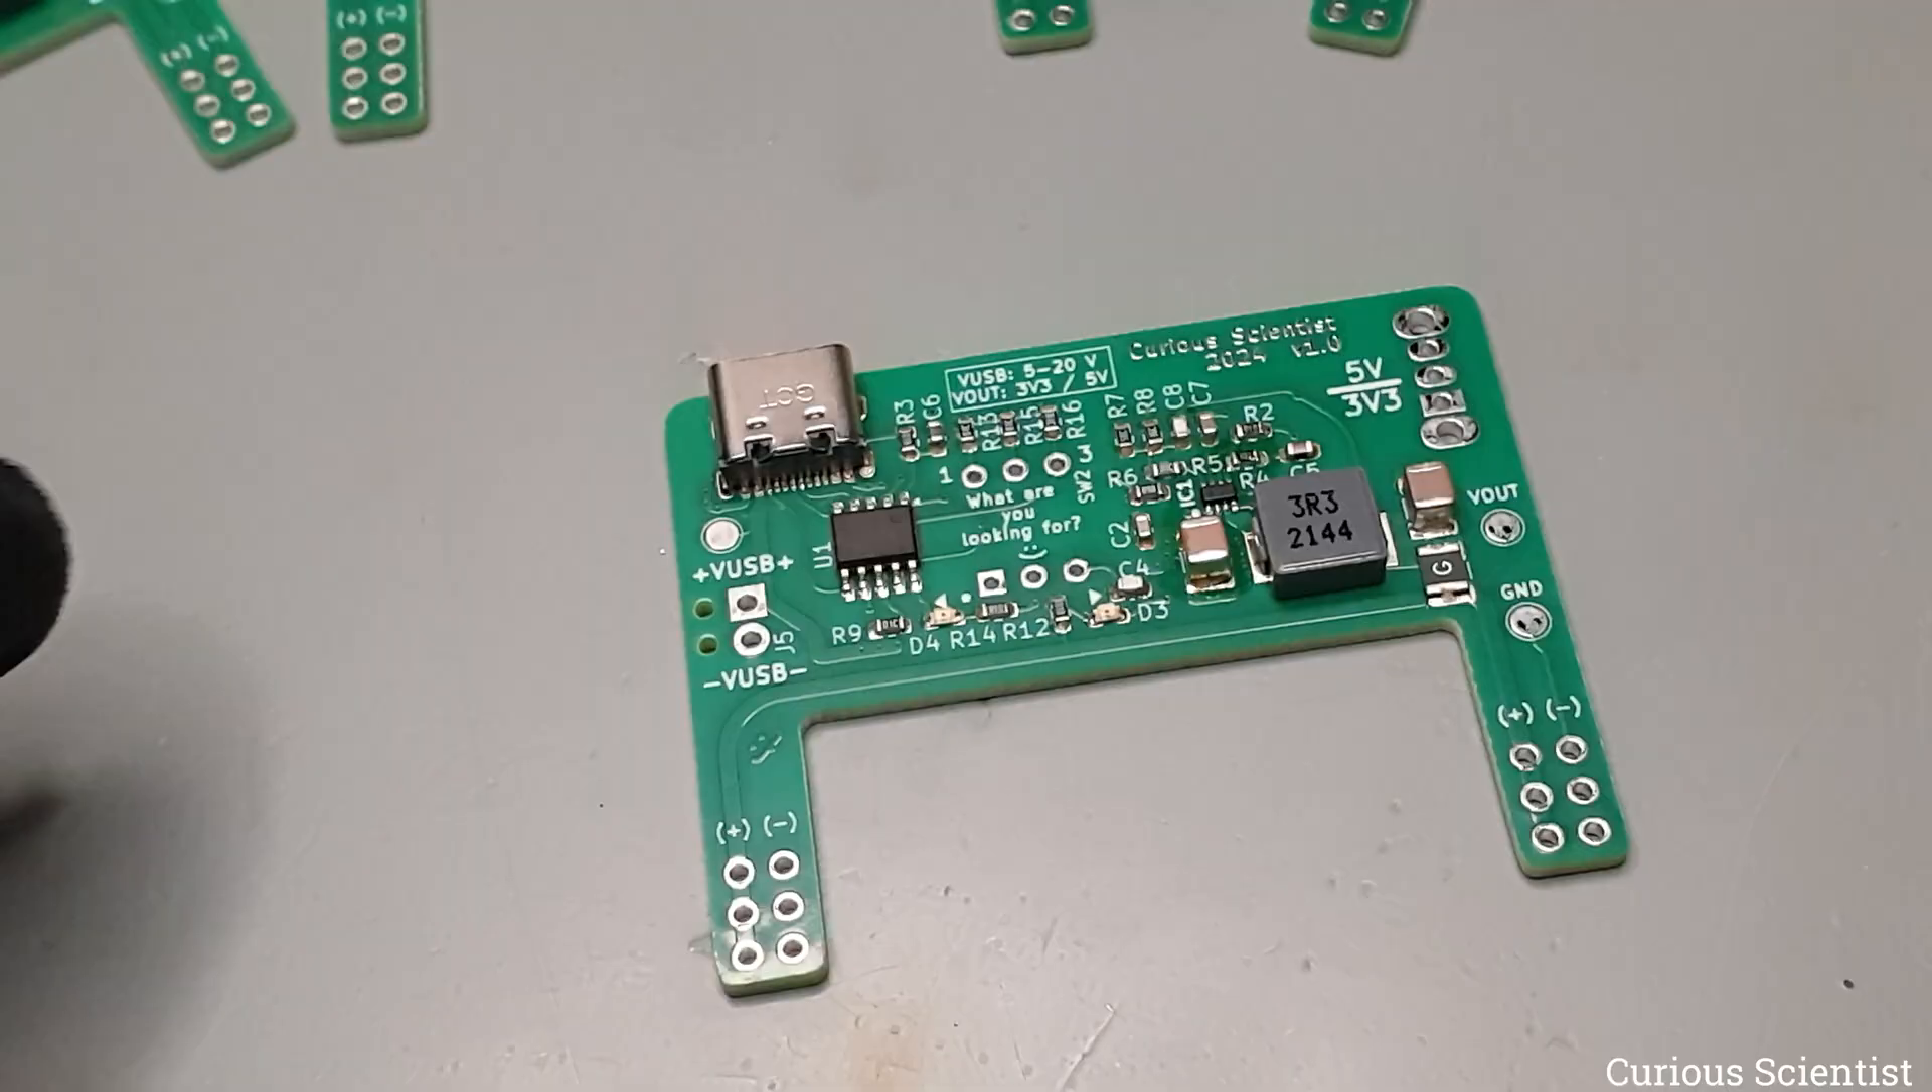The boards are almost done, I hope you enjoyed the process and as you can see the SMD components are in place, but some through hole parts are still missing.